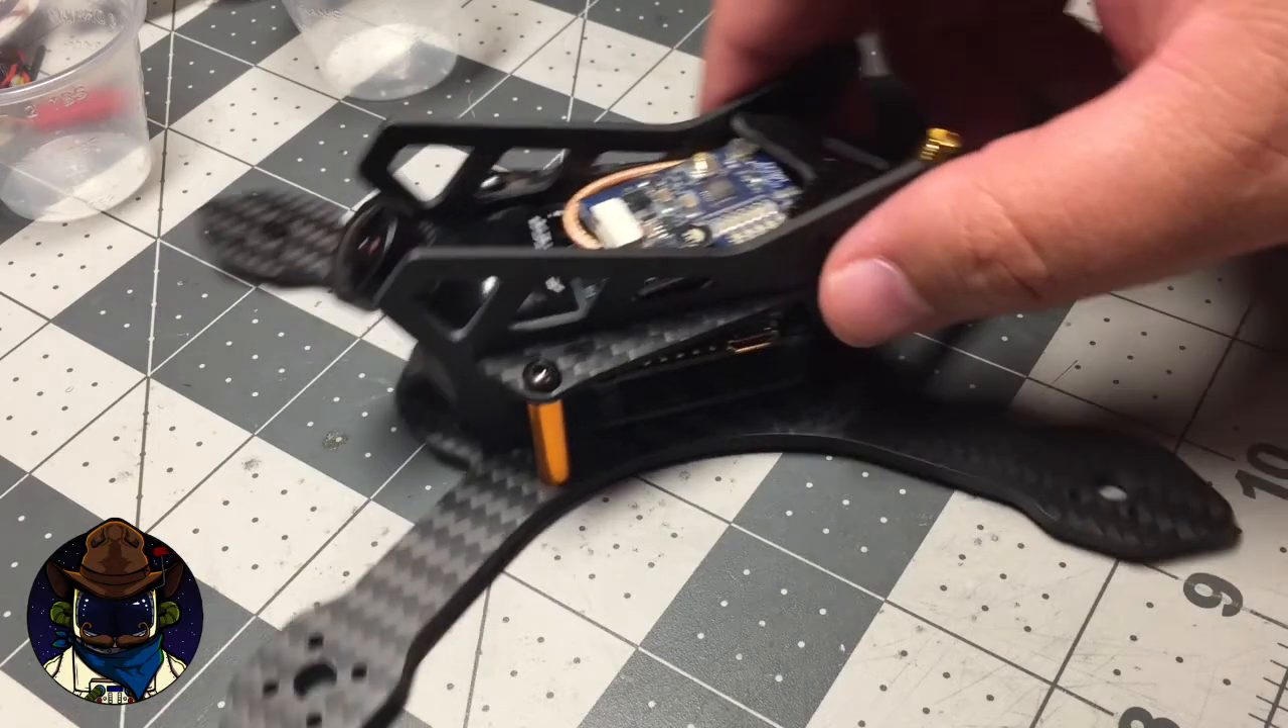So, now you can see you've got essentially an assembled XLR3.